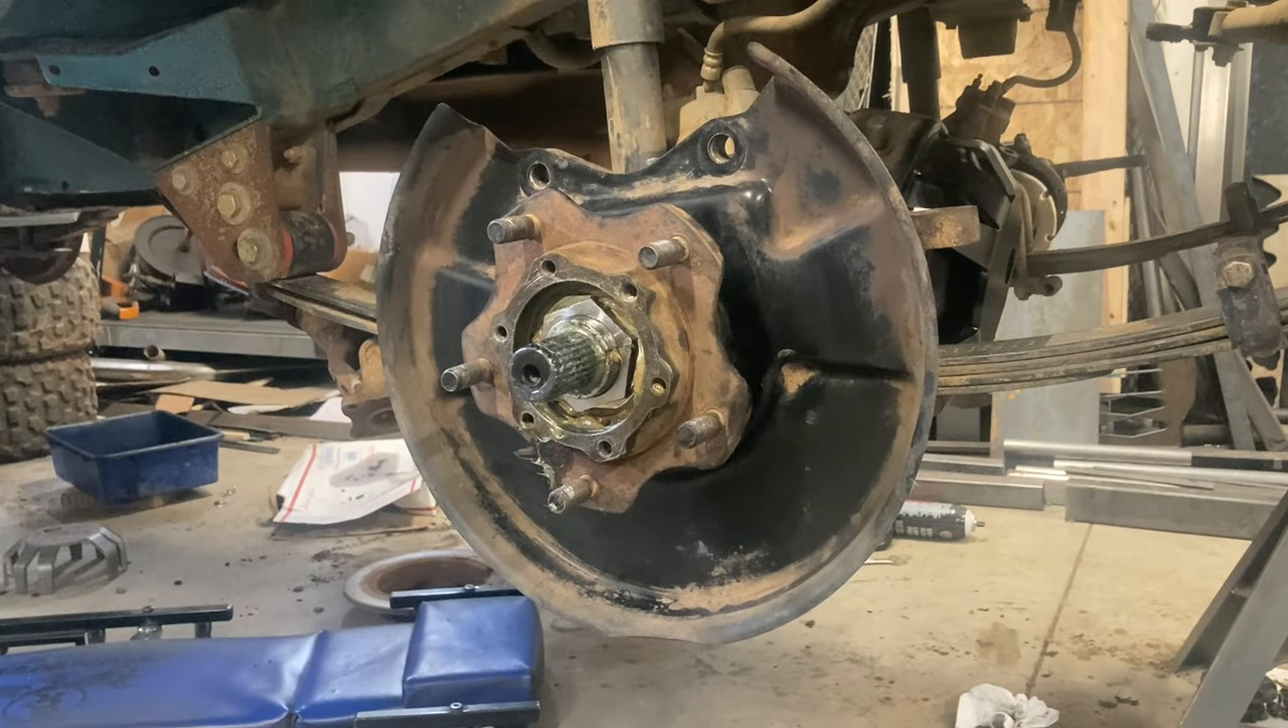I've got the hub on.